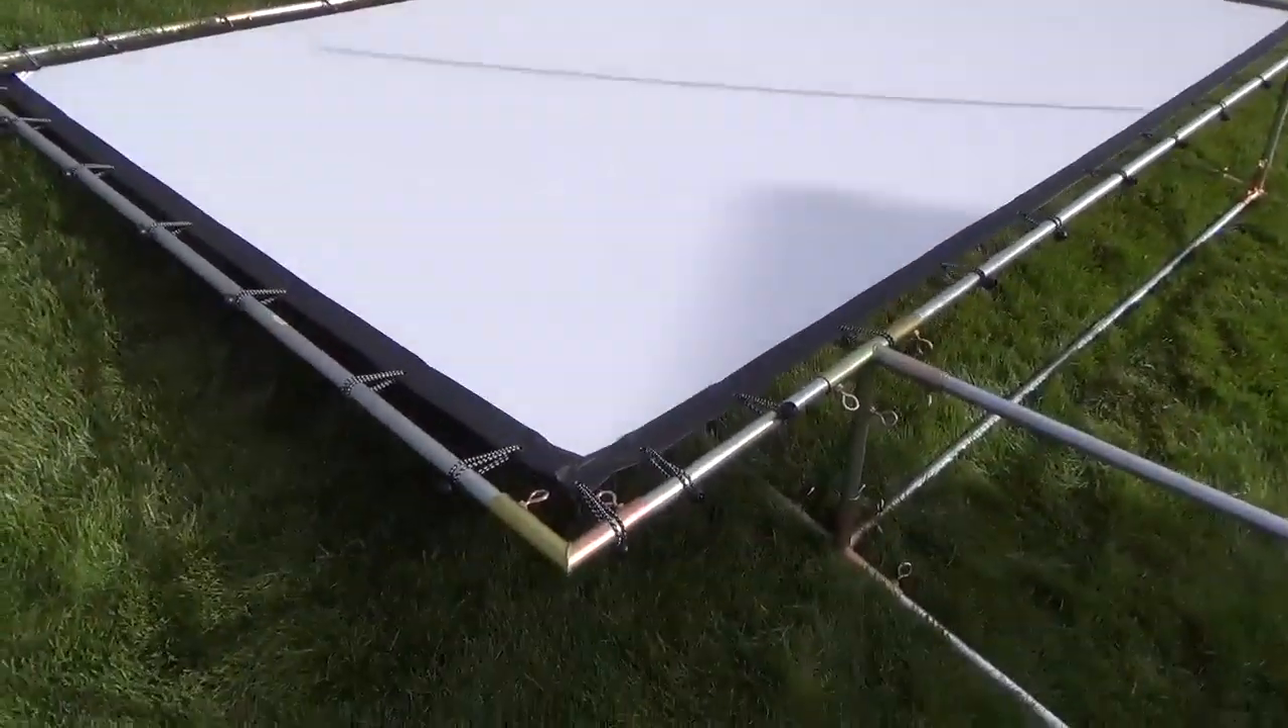So now I have all the bungees, uh, connected here to the frame.